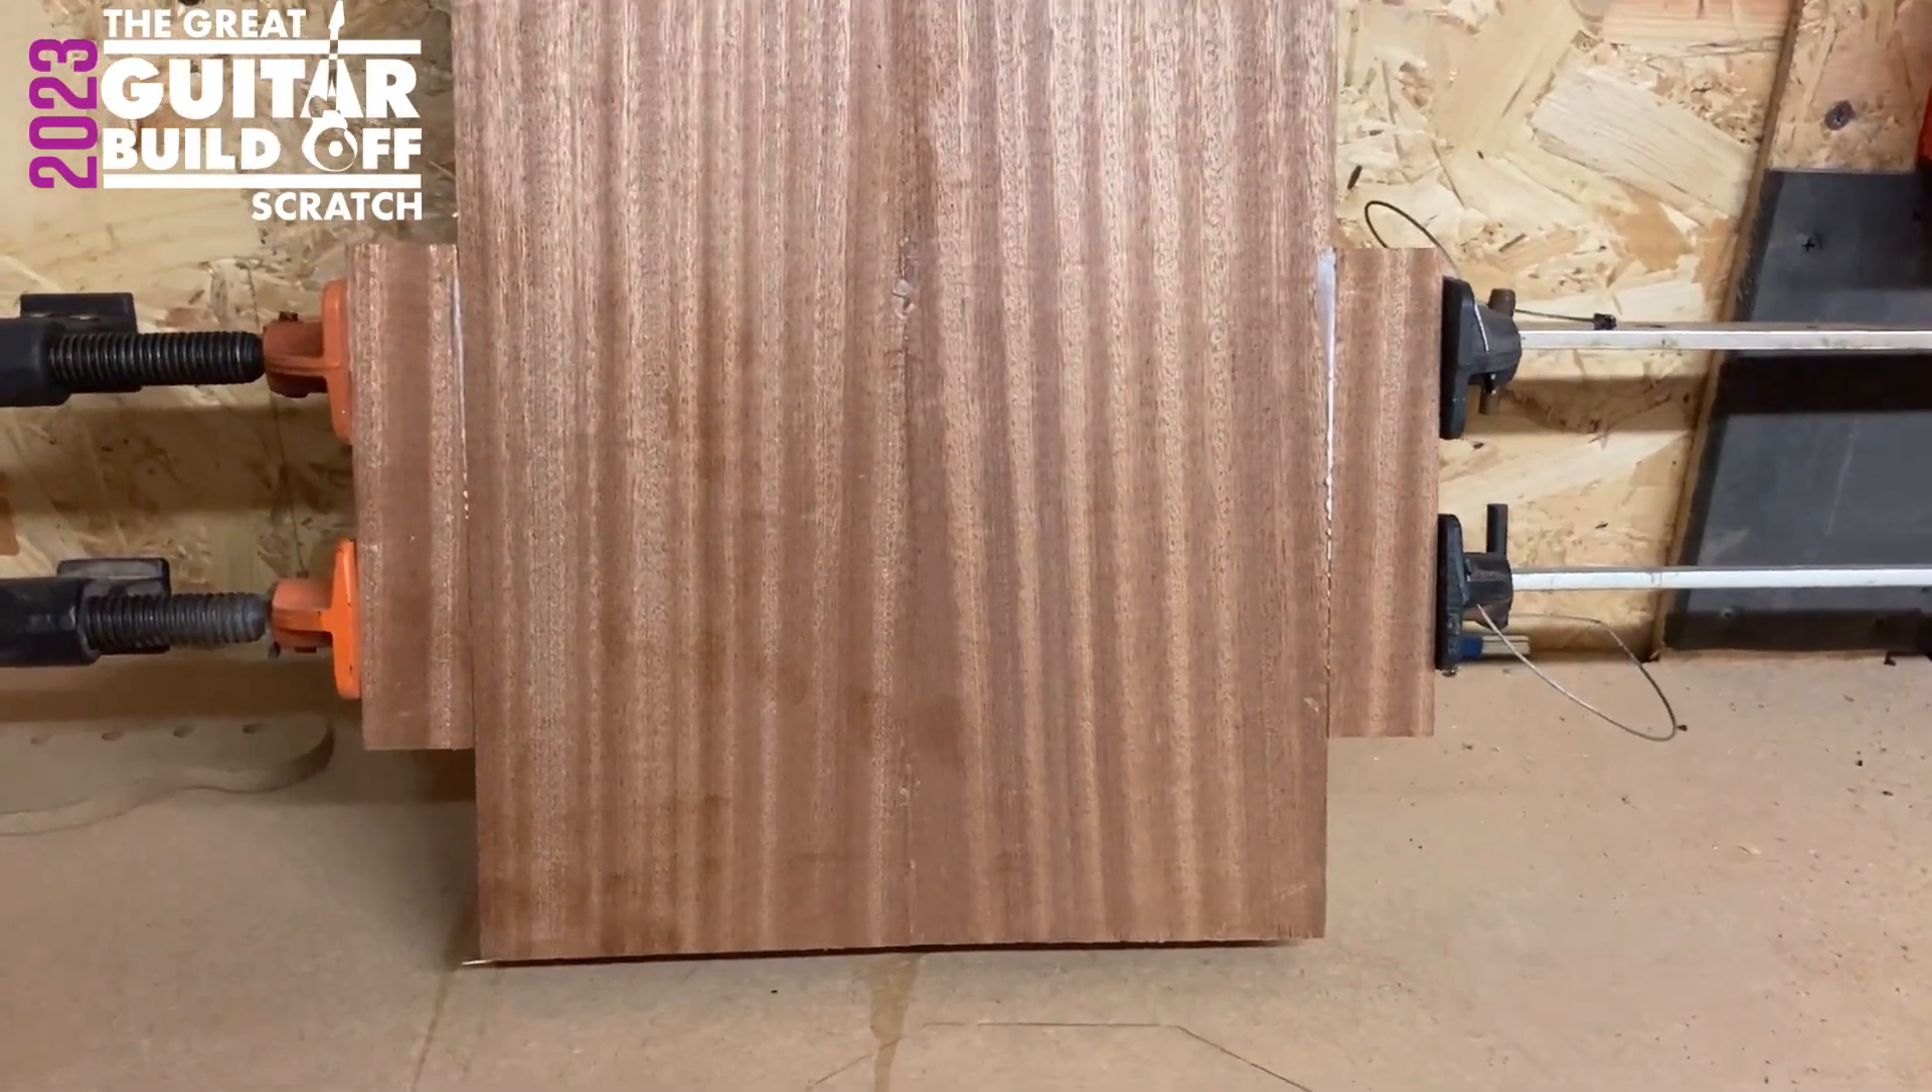So, there you go. The wings are on.